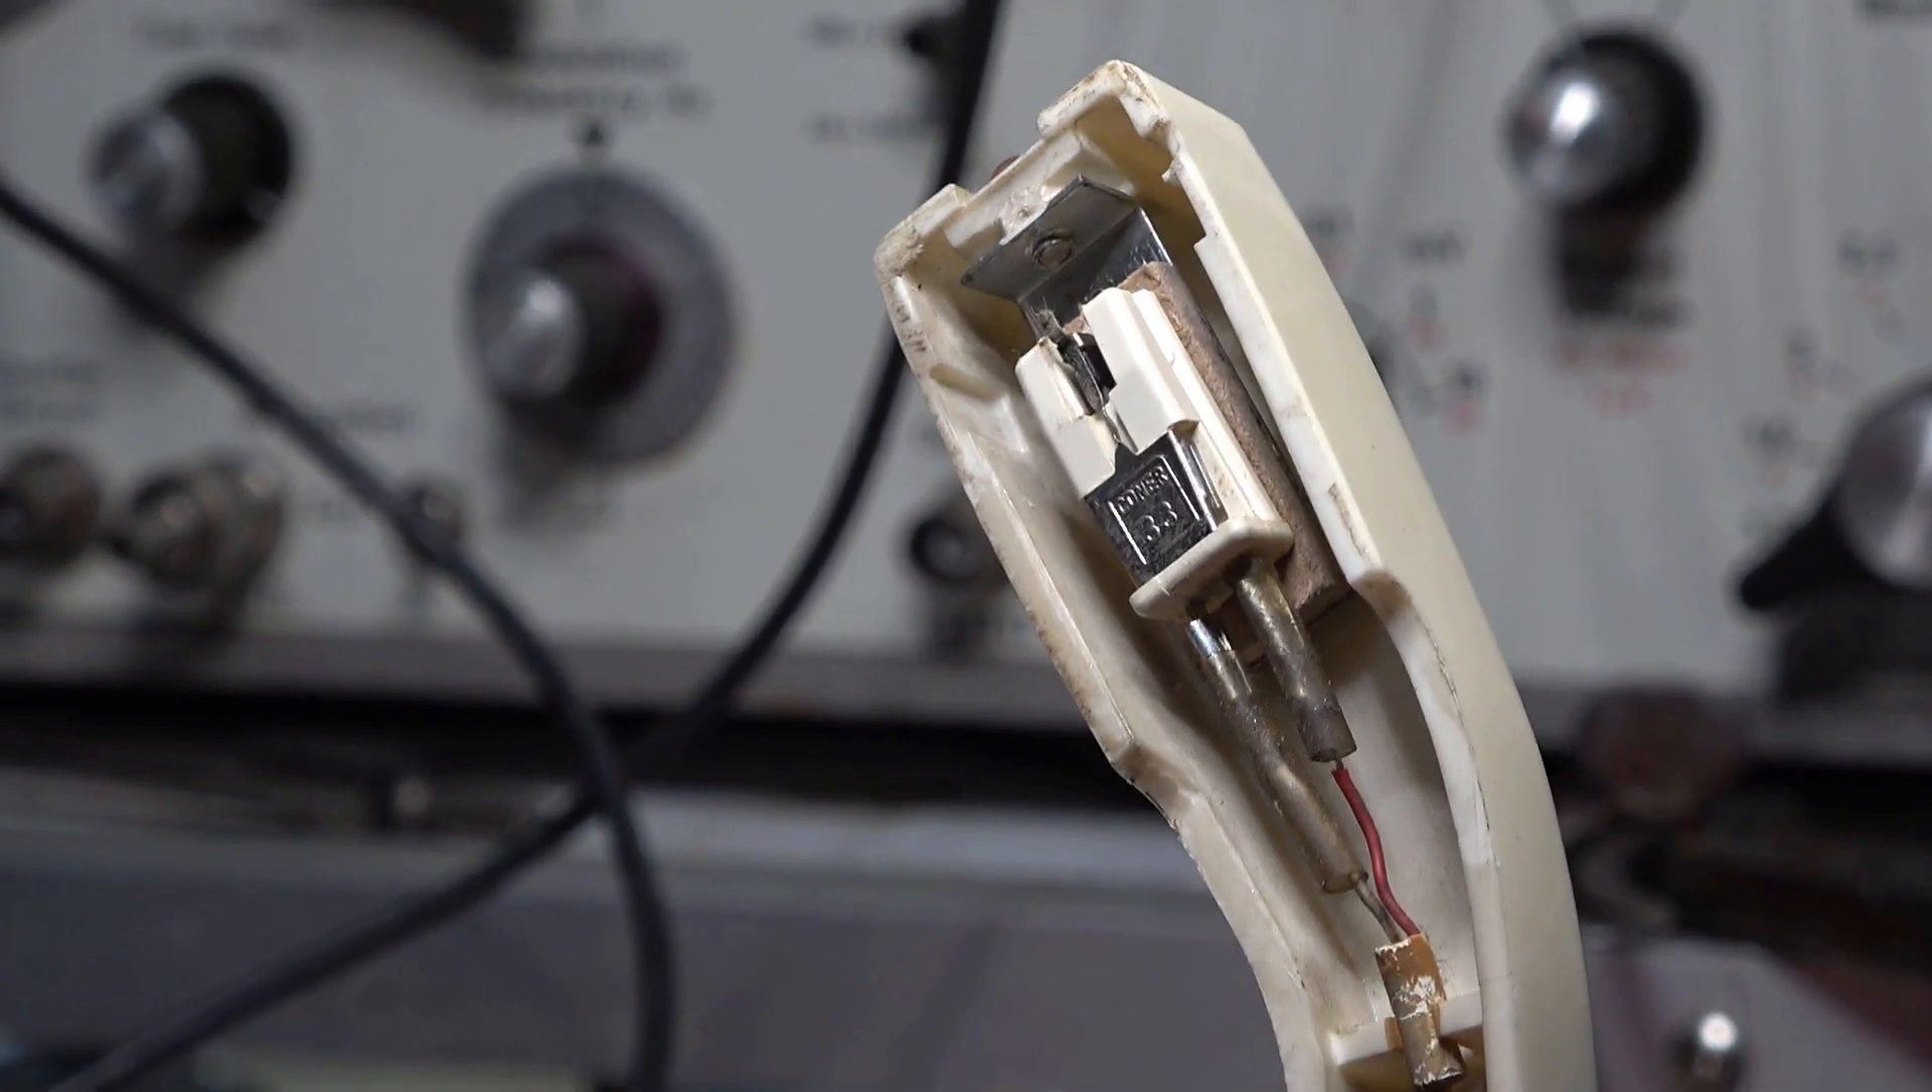Eccola lì la la testina montata non è la sua originale però va bene ugualmente.